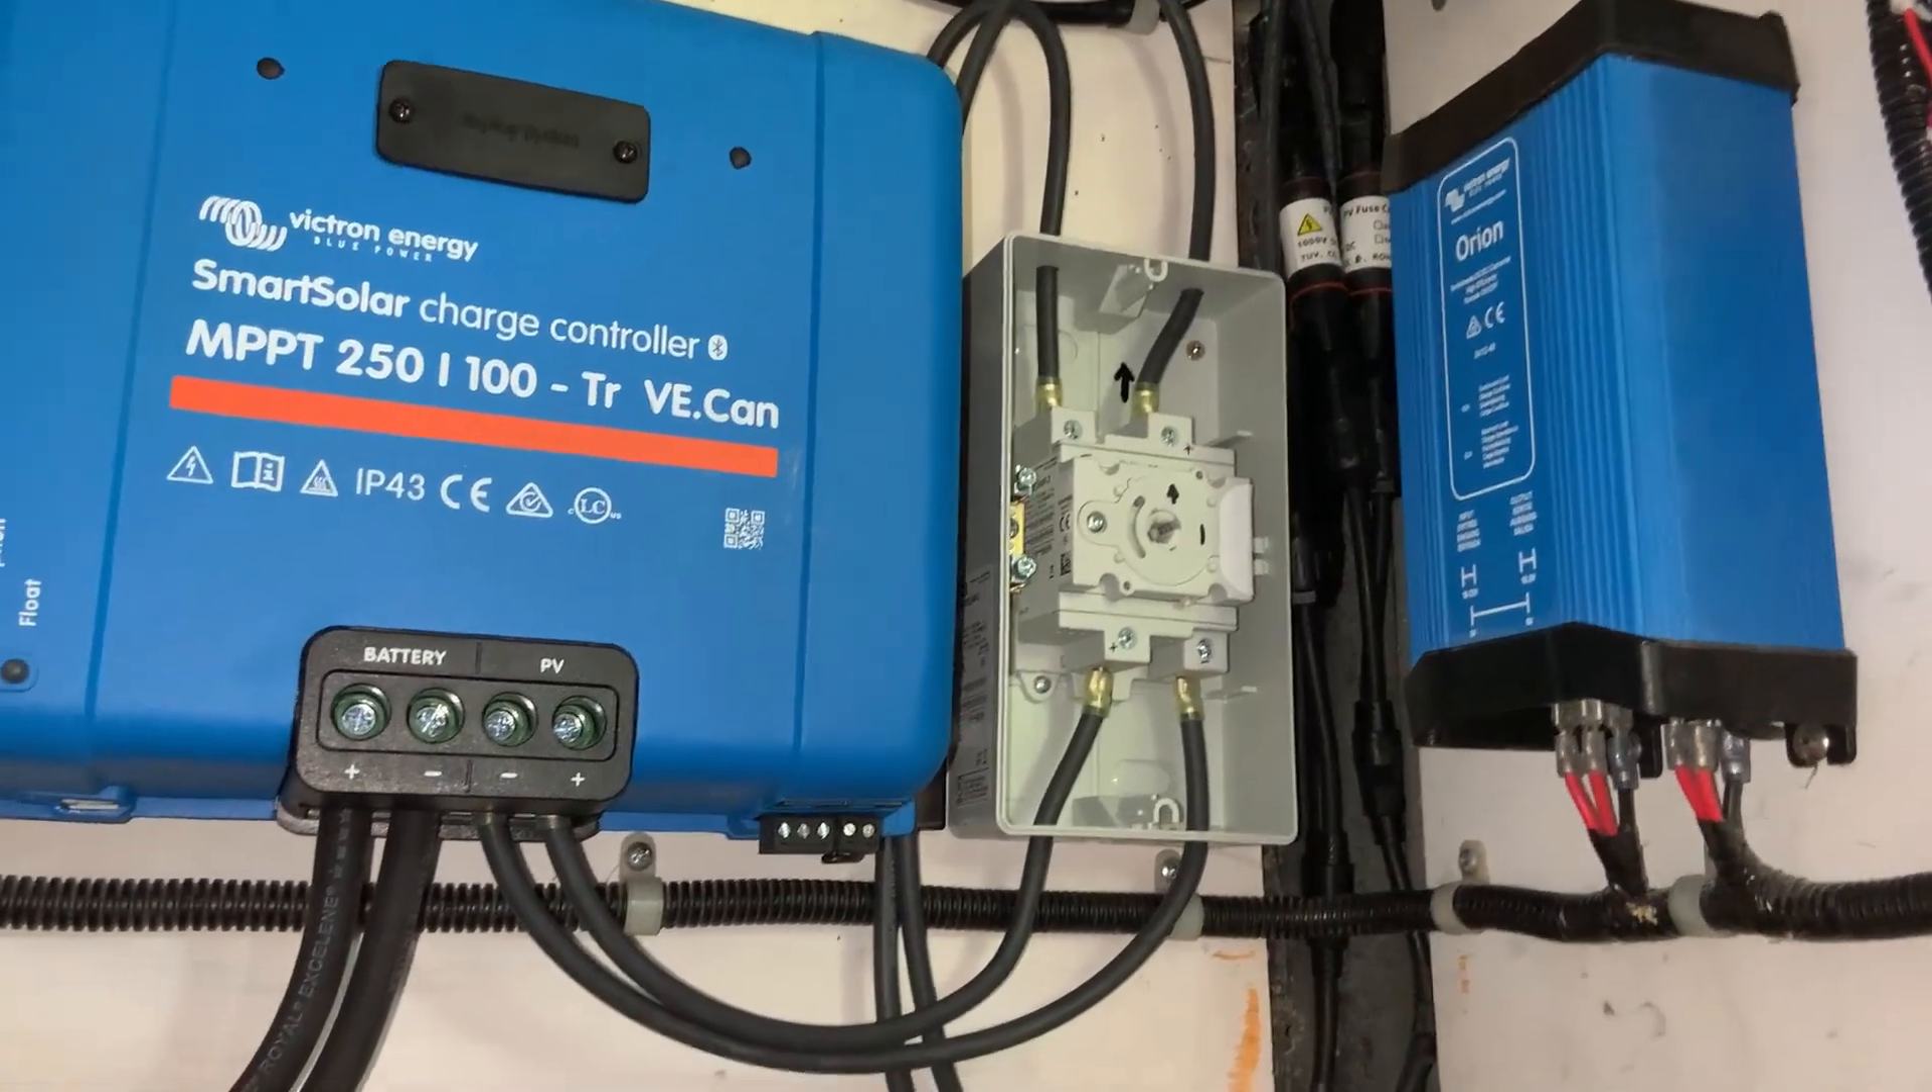So all I got to do now is put the cover on this box.